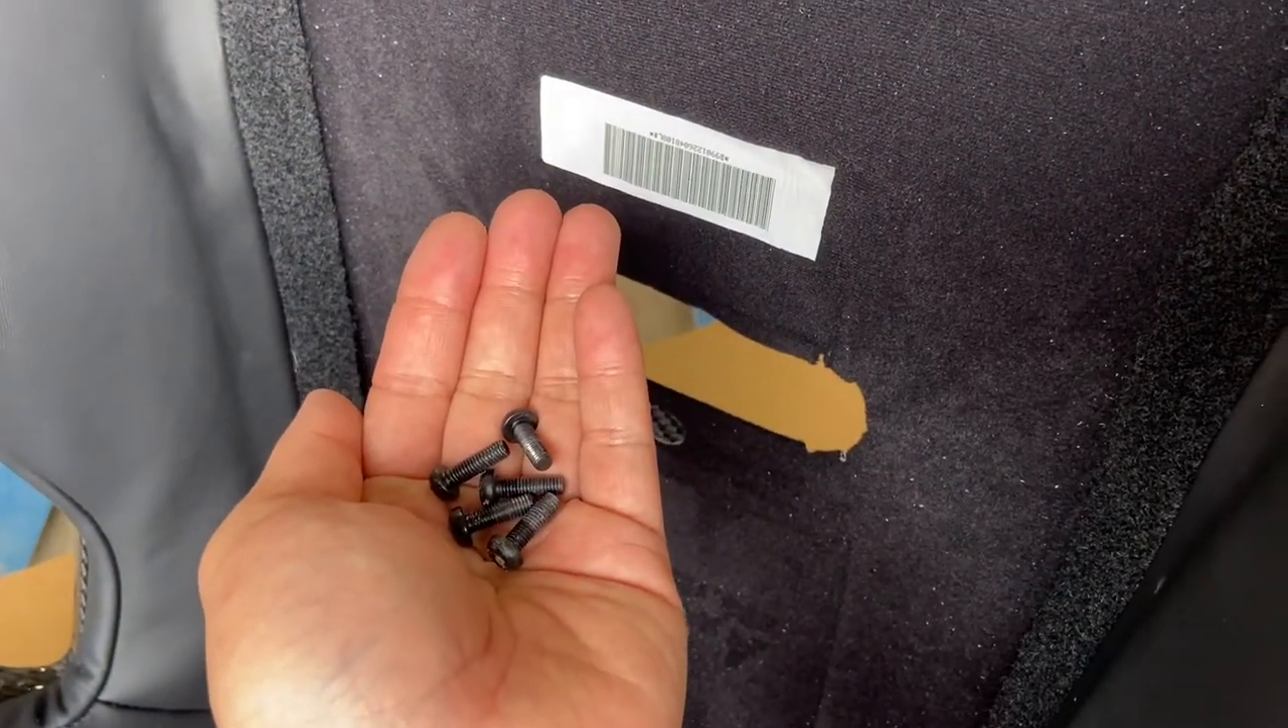I have all five screws out.